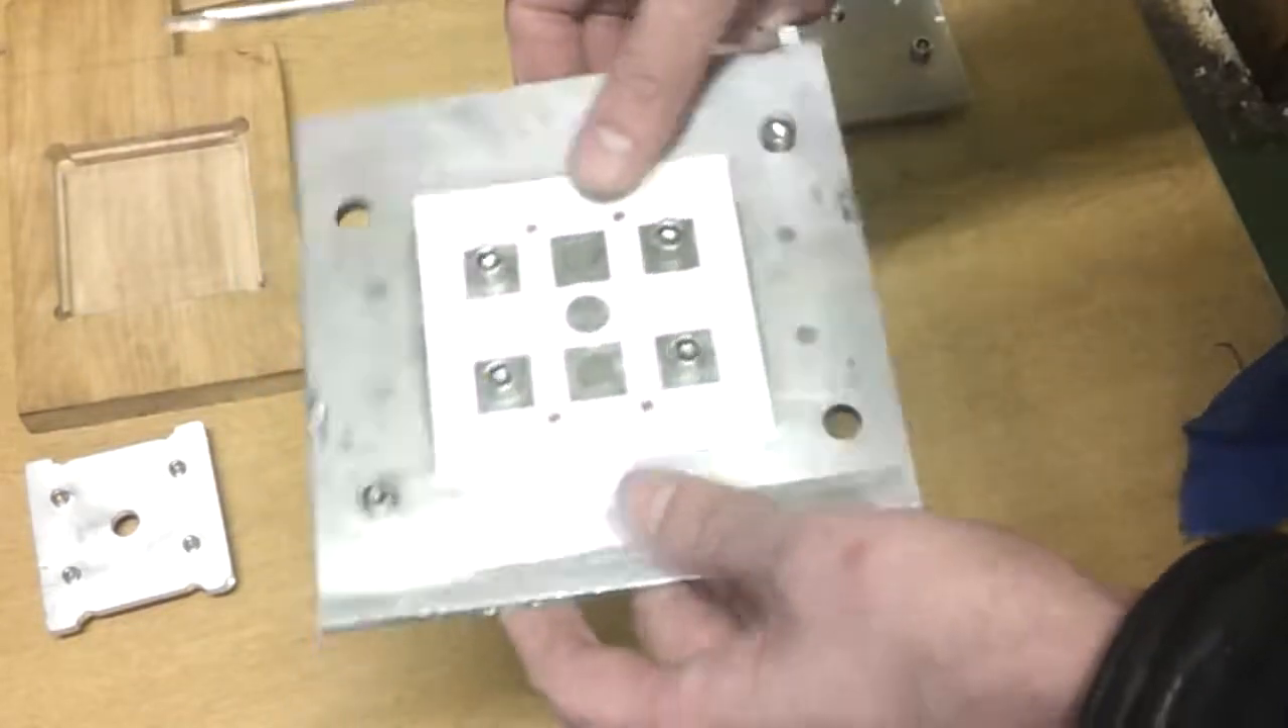We have got four threaded inserts molded in.